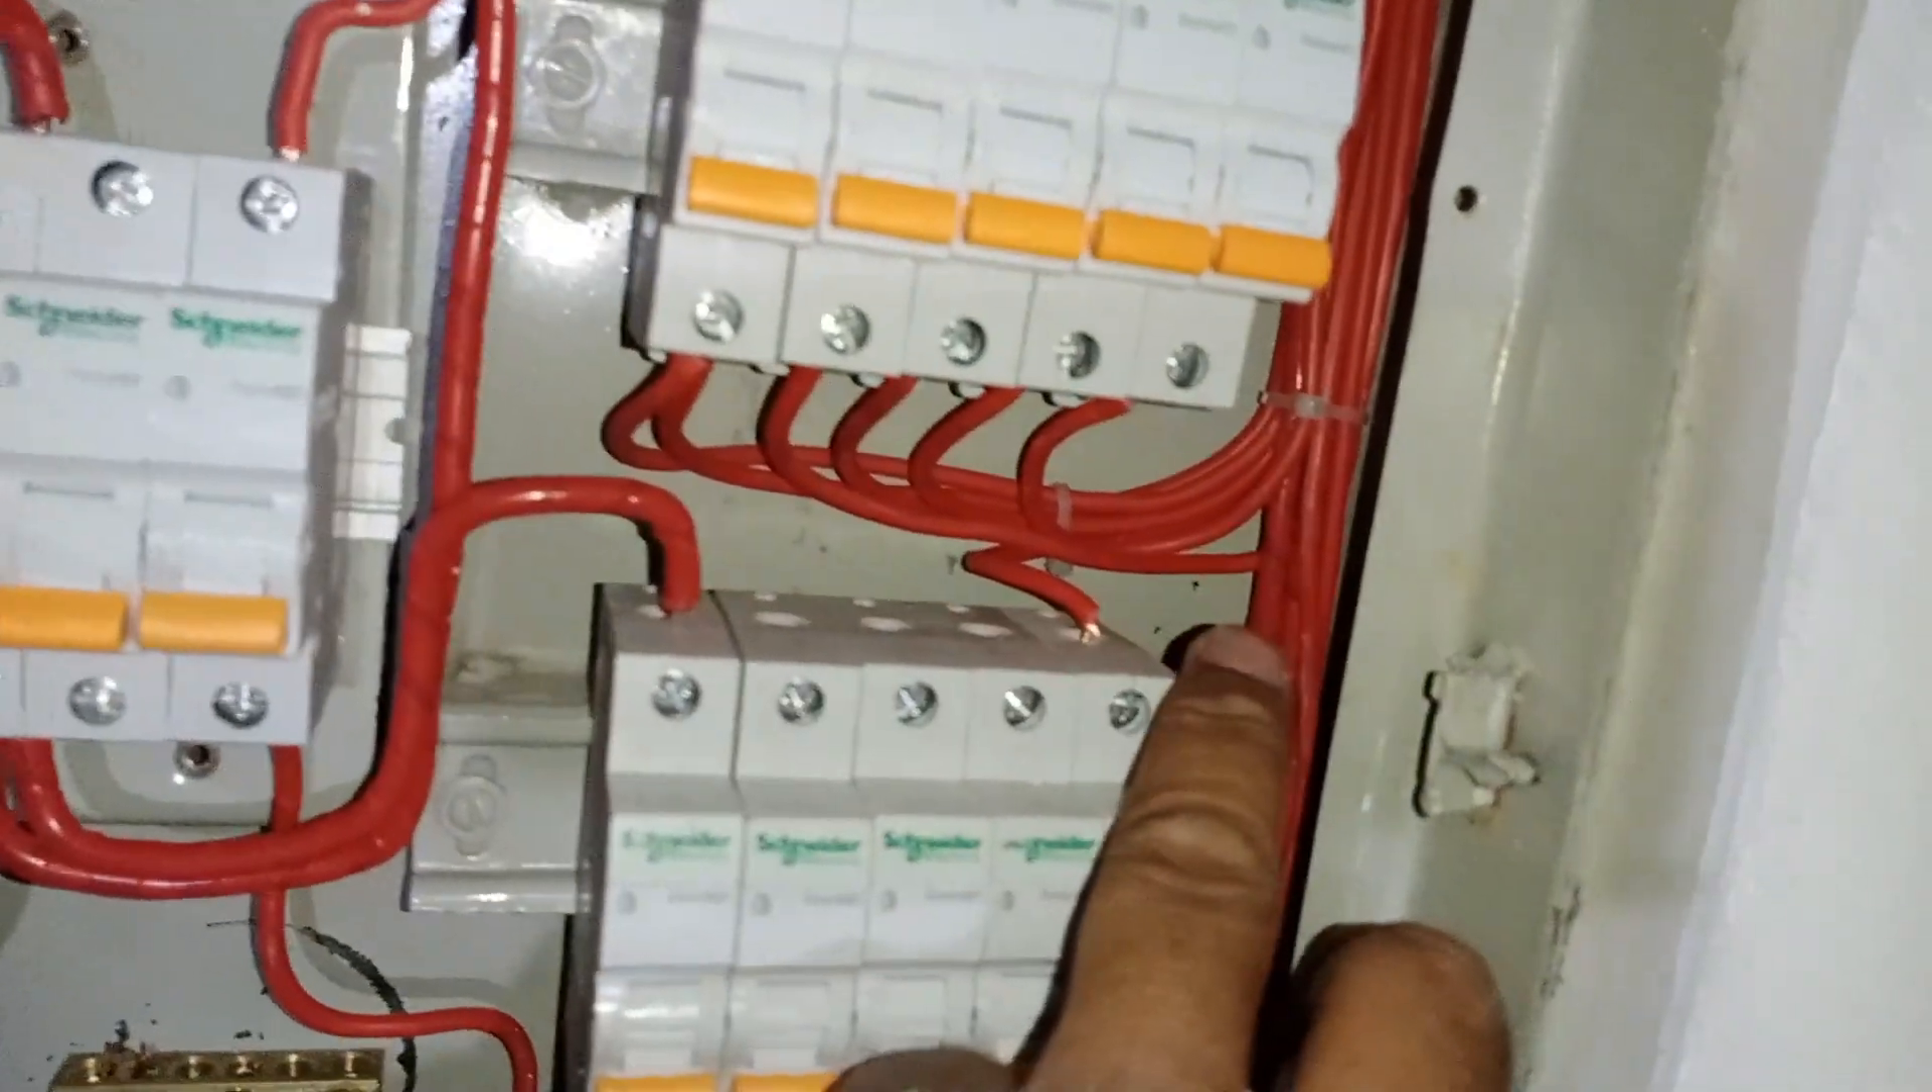You can see that I have already installed the bus bar wire in the upper column, while the lower column is still pending.